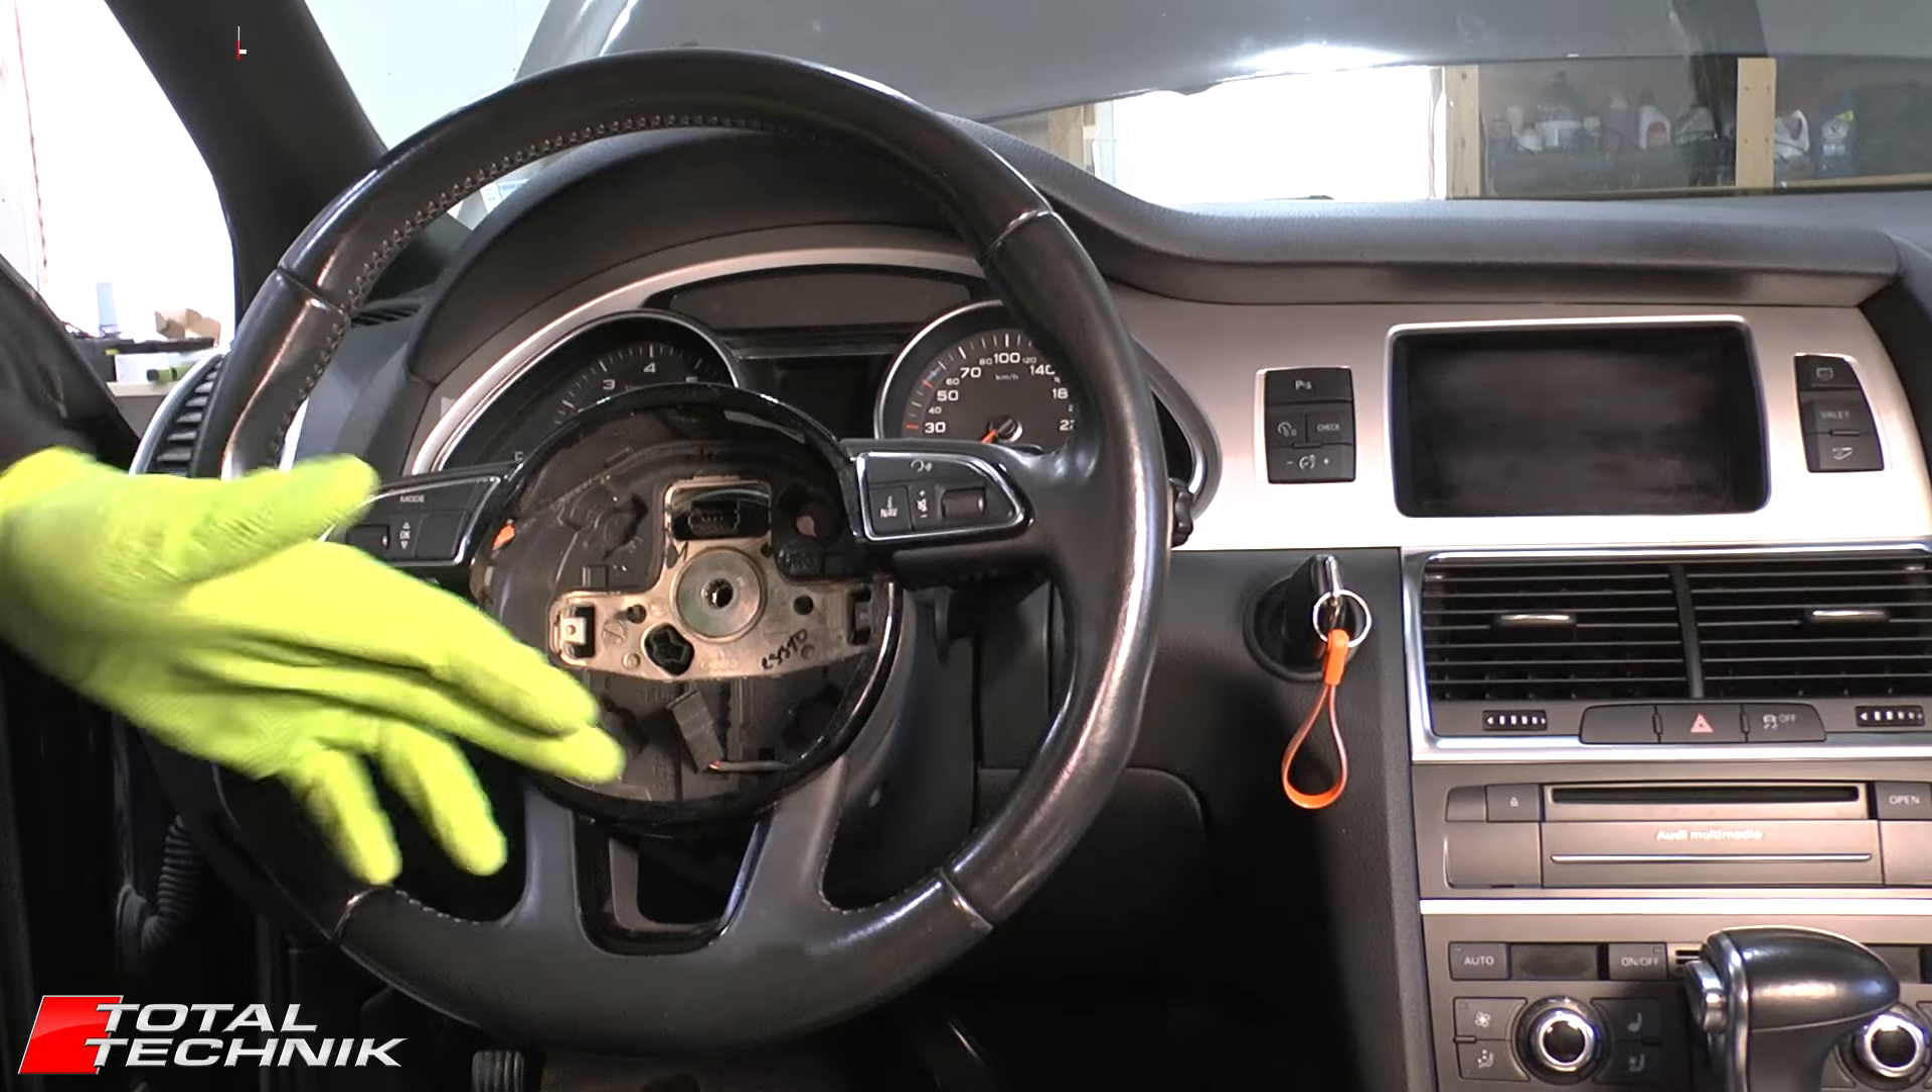And so that's your airbag removed from the car and good to go.